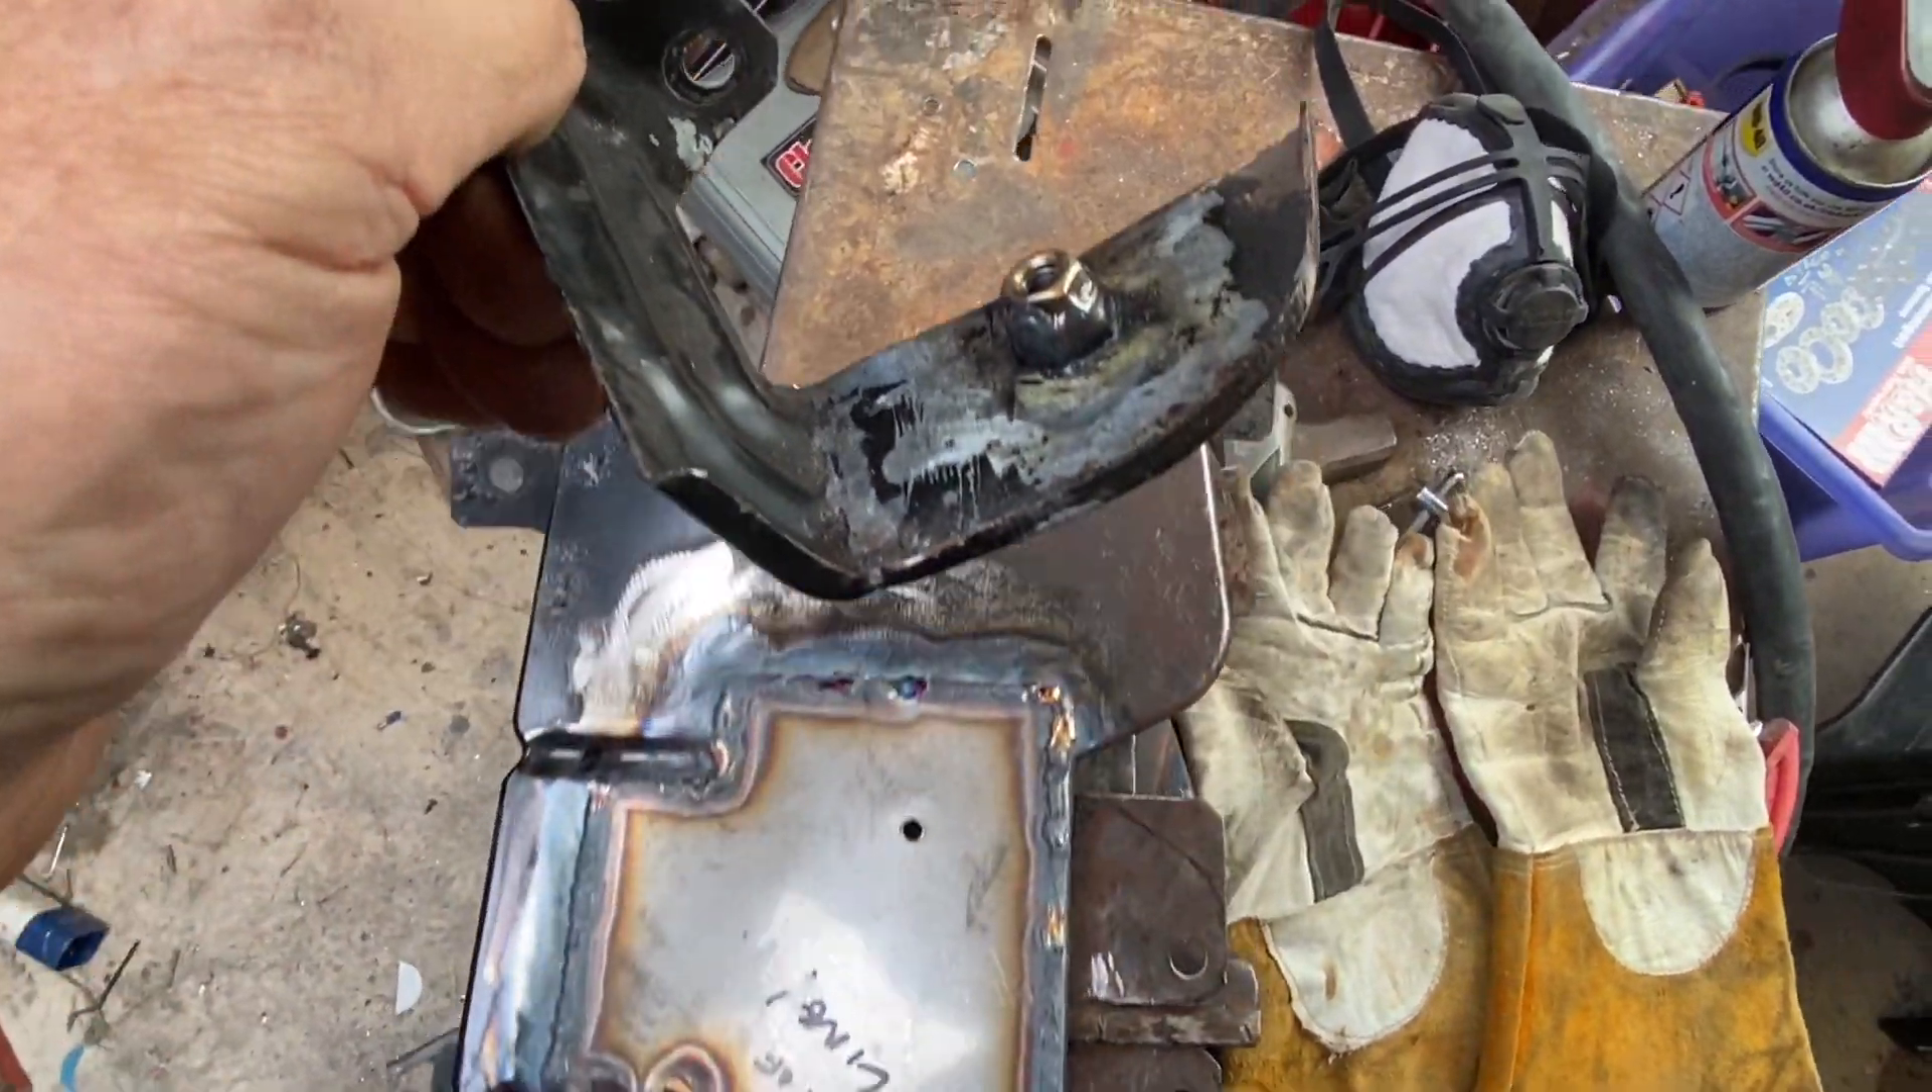The bolt got rusted in so what I've done is I've drilled out the bolt and I've just welded a stainless steel nut straight onto the original bolt.